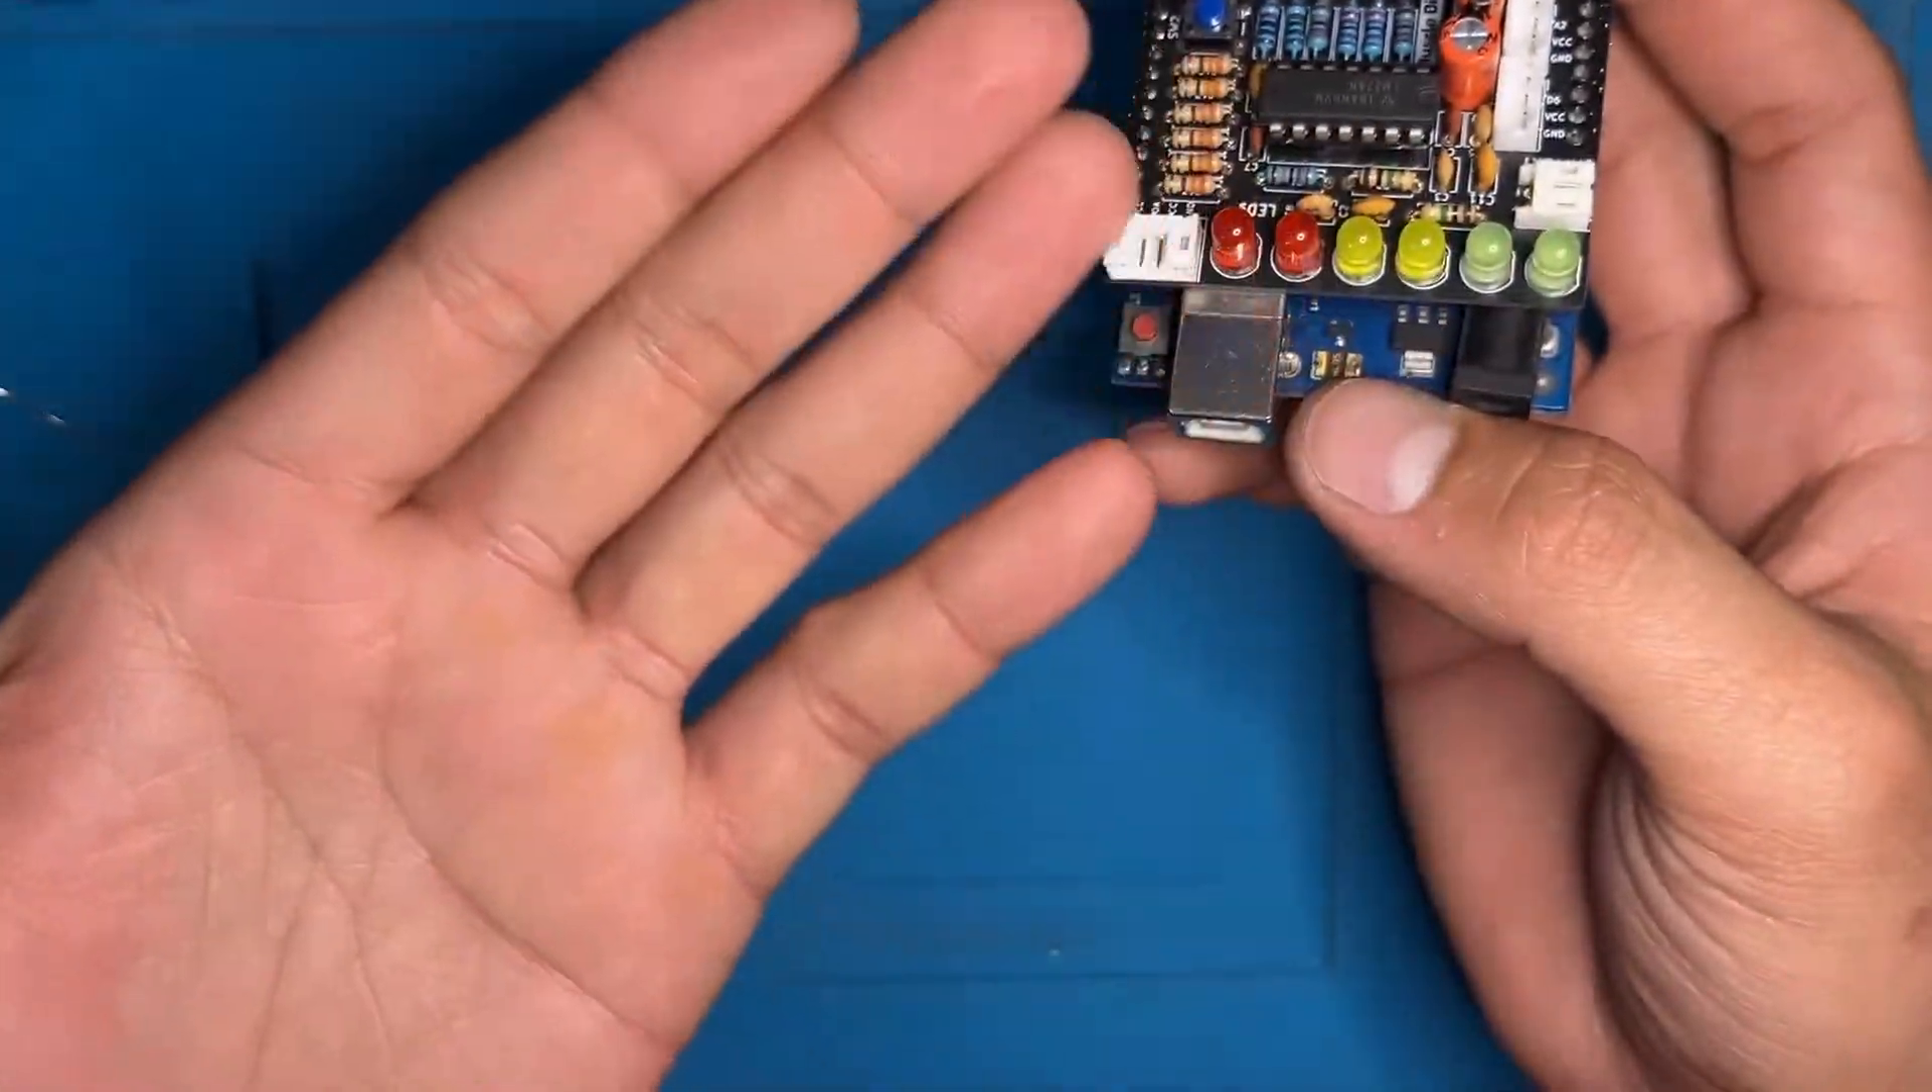Here we have assembled the shield like this.